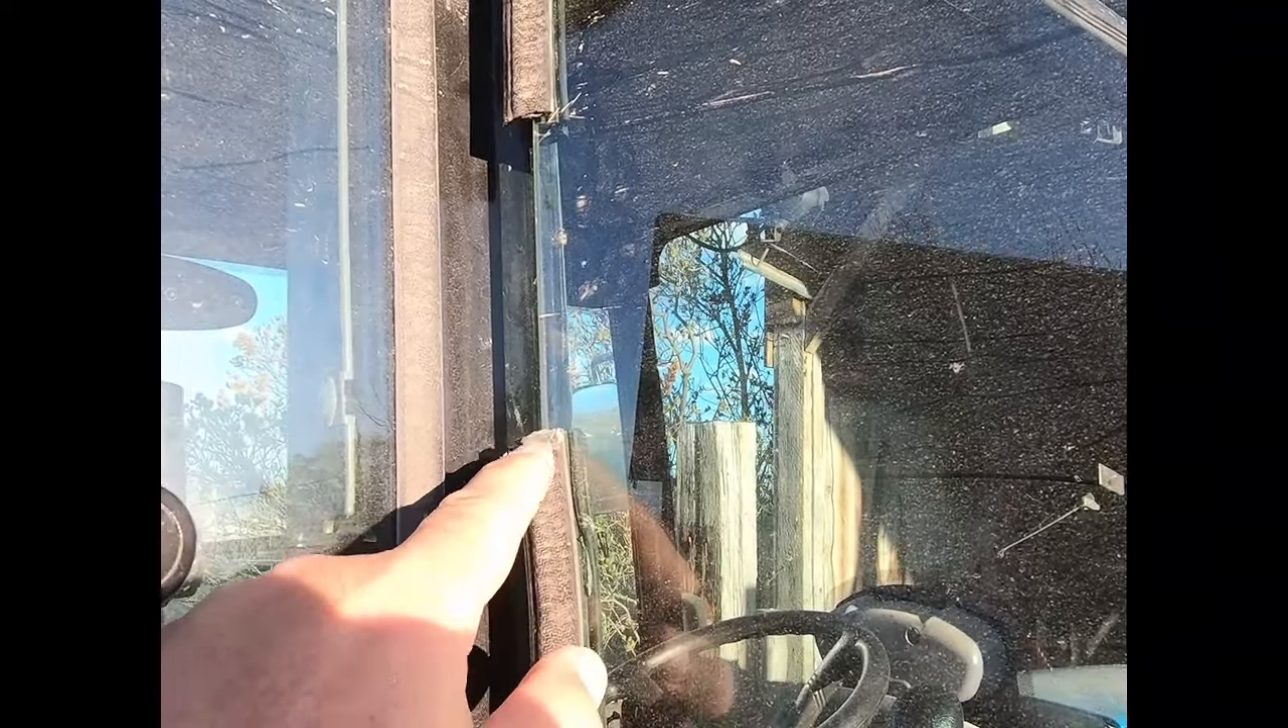First problem is this gap right here between the ends of the rubber.